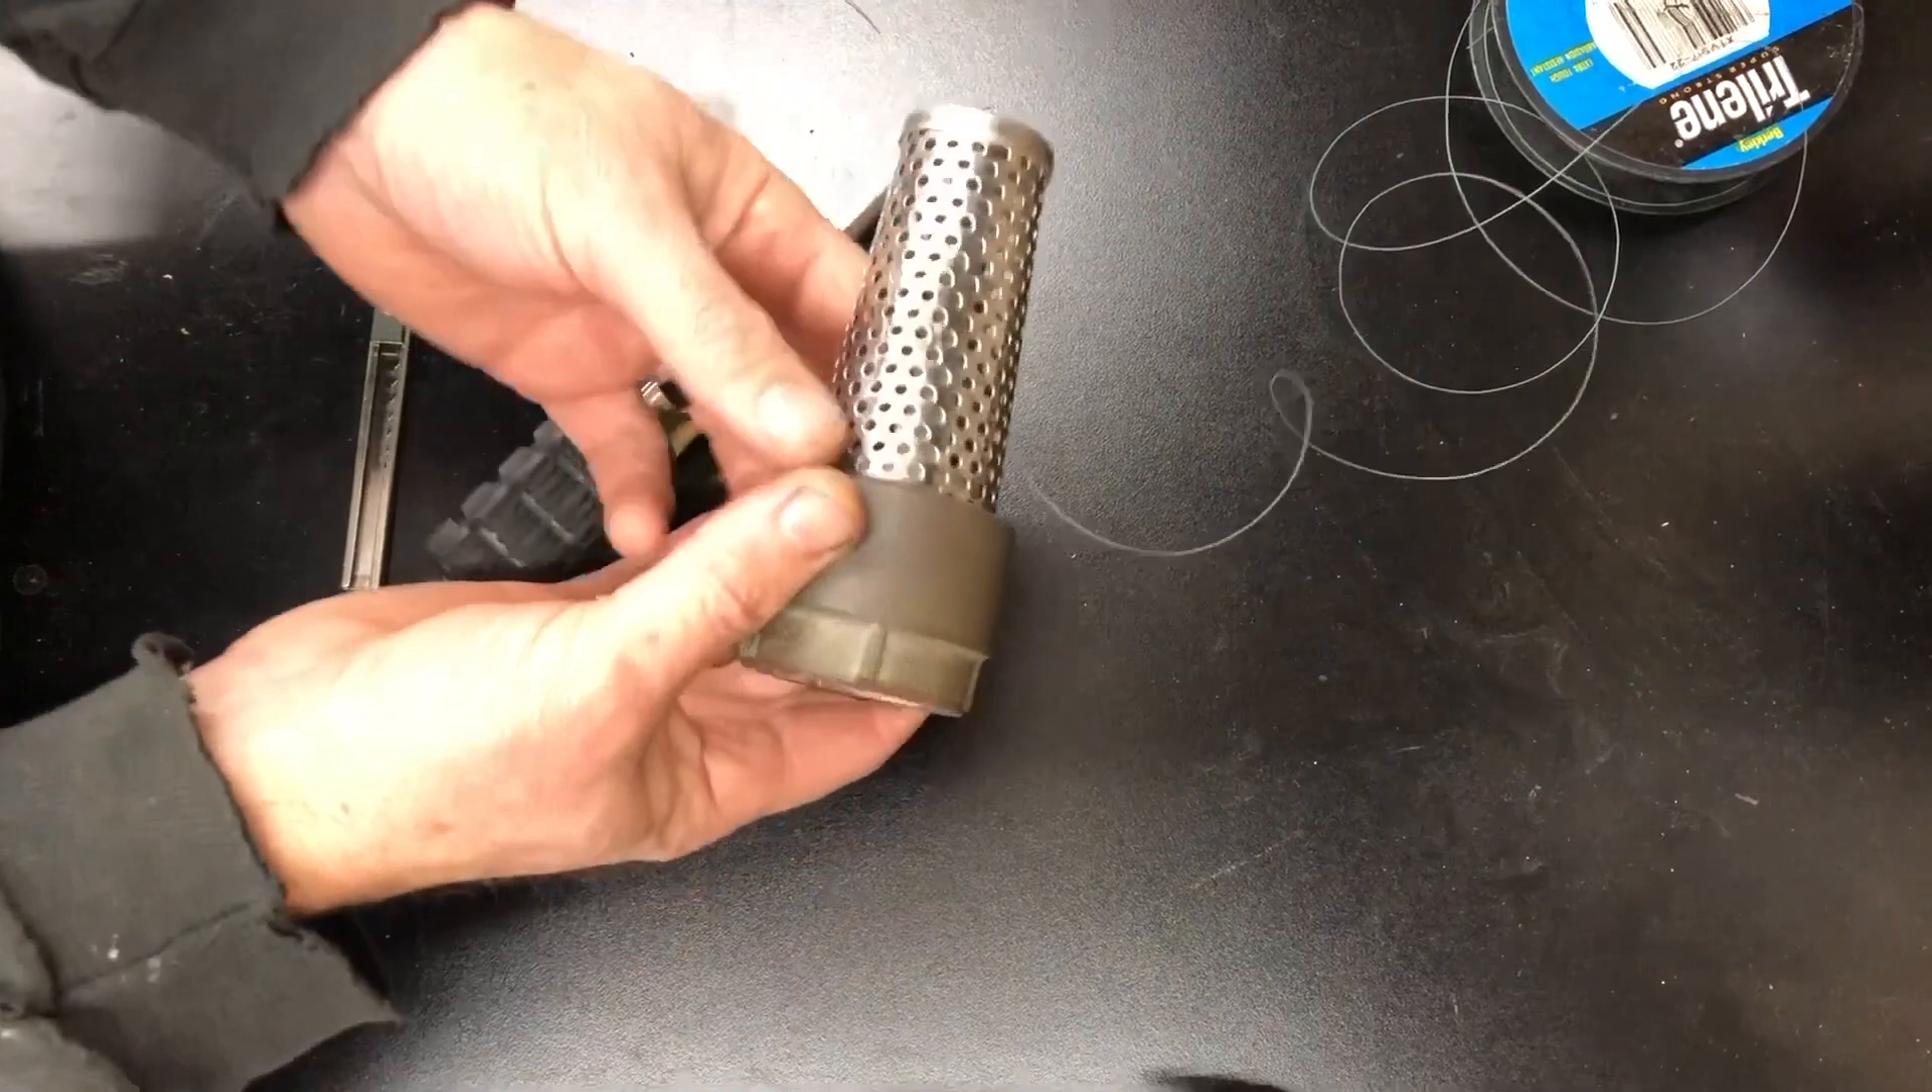All right now our foot valve is all back together.